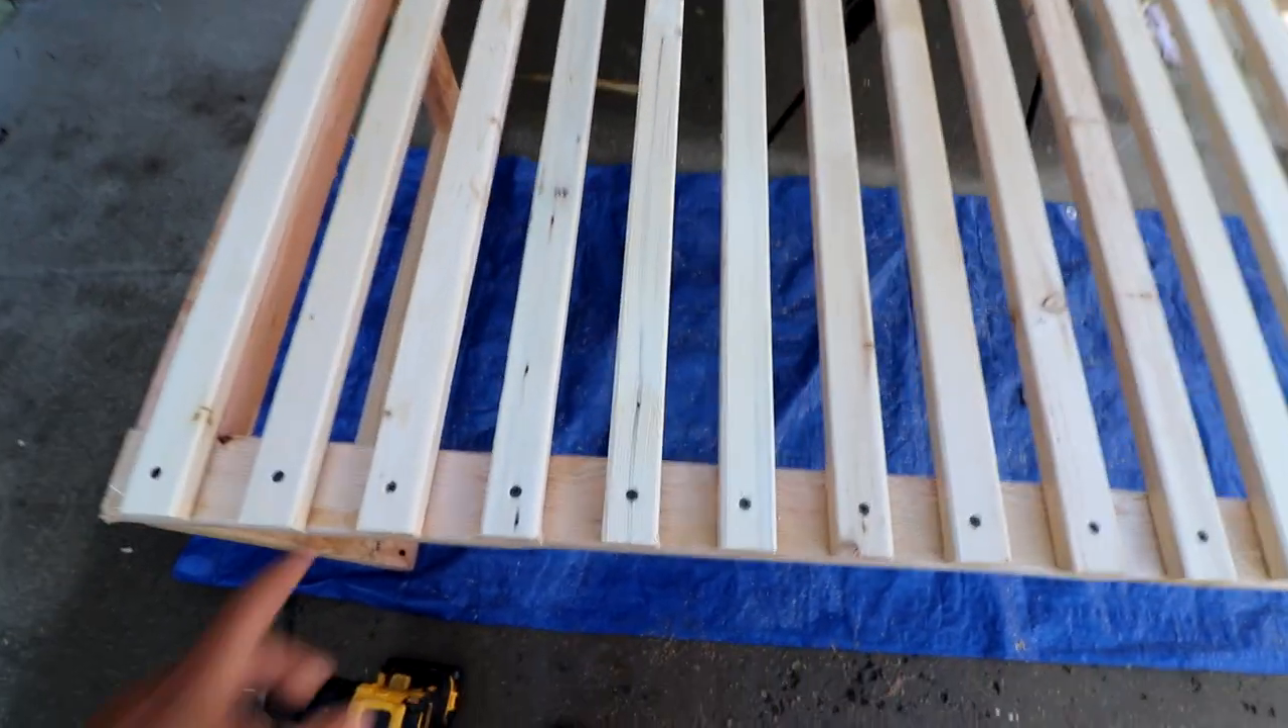There are our slats all secured to the bed frame there.